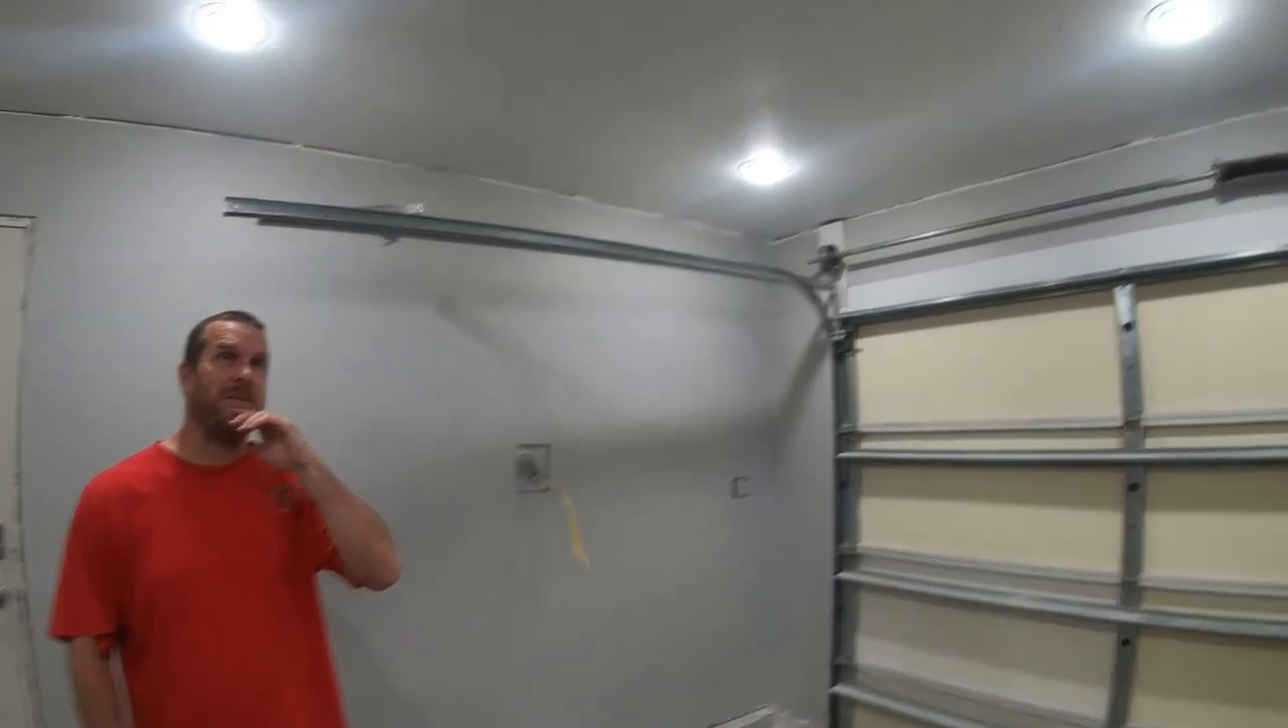Okay so the walls are painted ceilings done we got the lights in the trim work for the lights everything like that the canisters bezels and stuff.